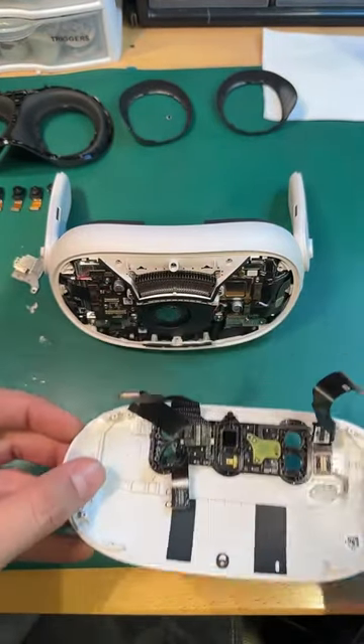All right, the faceplate is finally free, which leaves us with this.